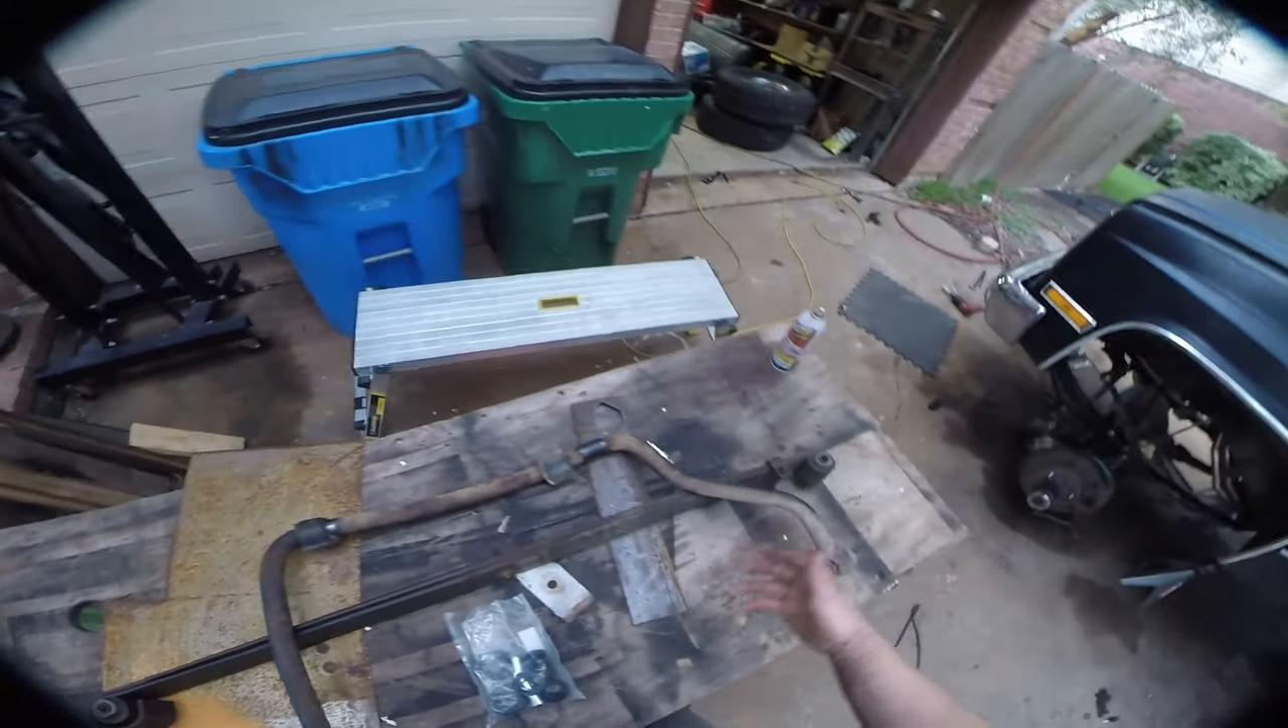So here's our factory sway bar out of the truck.